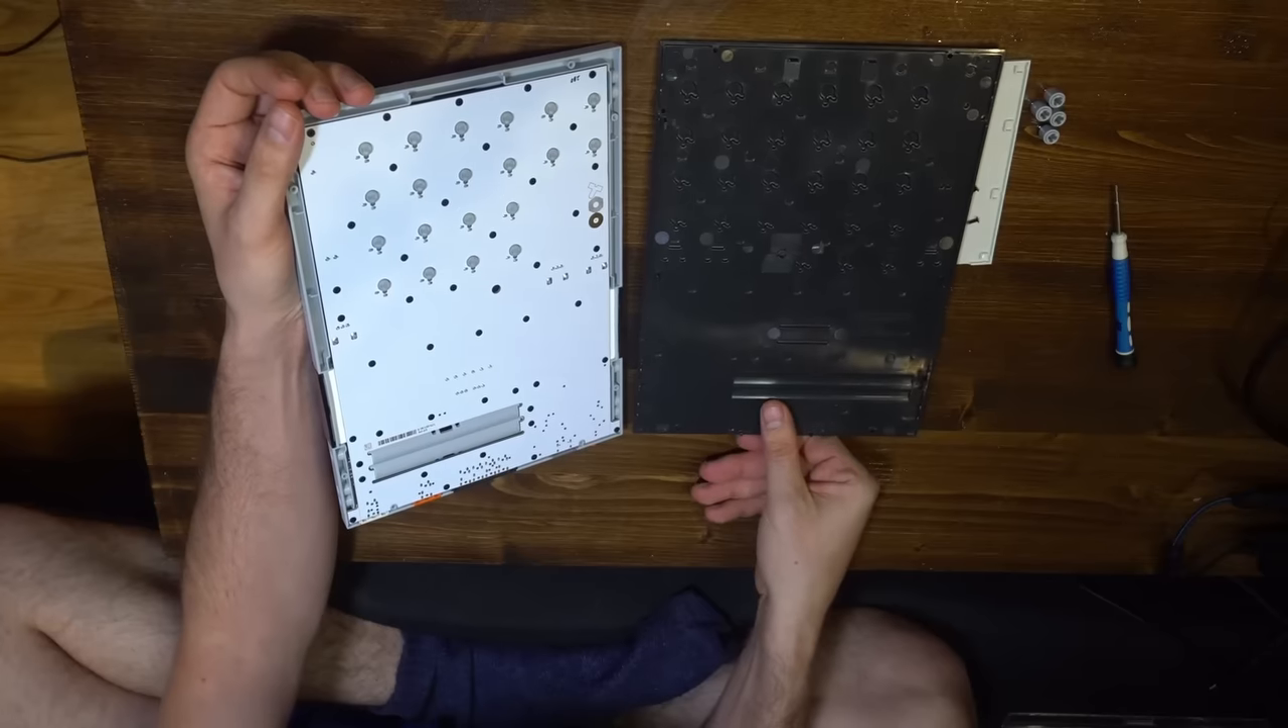Eventually, one side will lift up, and you can use that to pry open the other sides, and now the back plate is off.